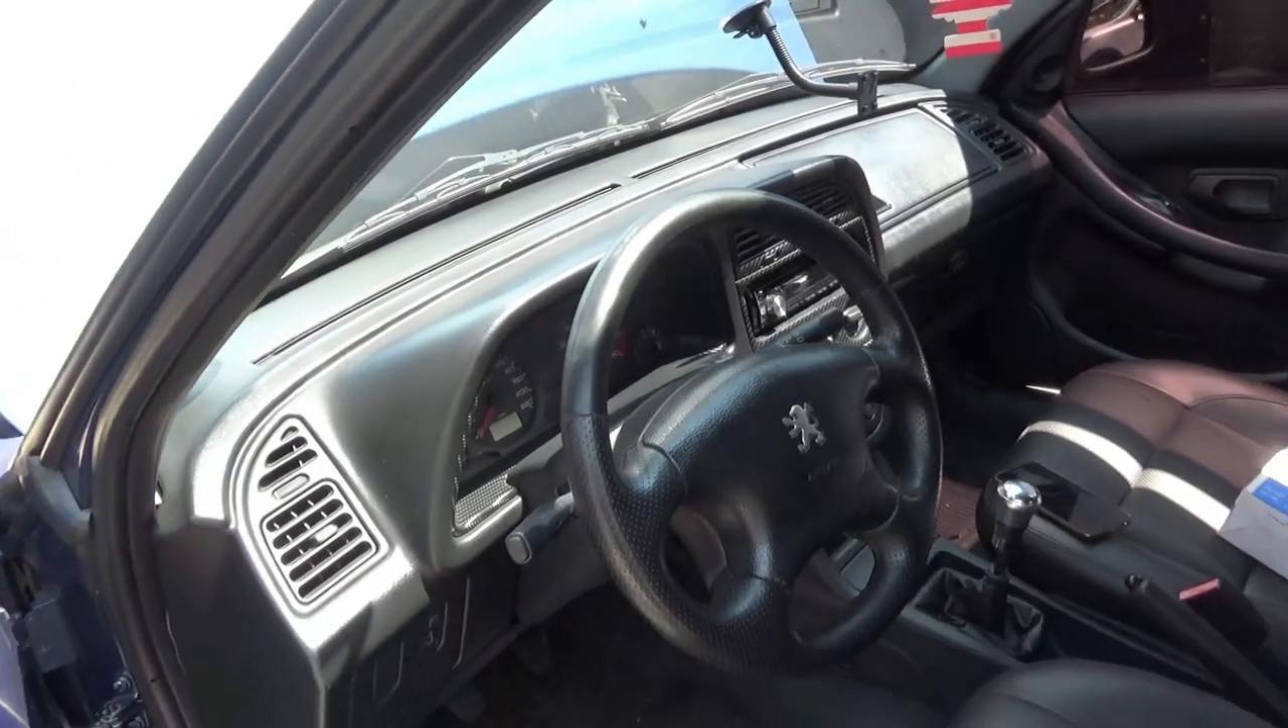Painel todo montado. Agora sim, tá.